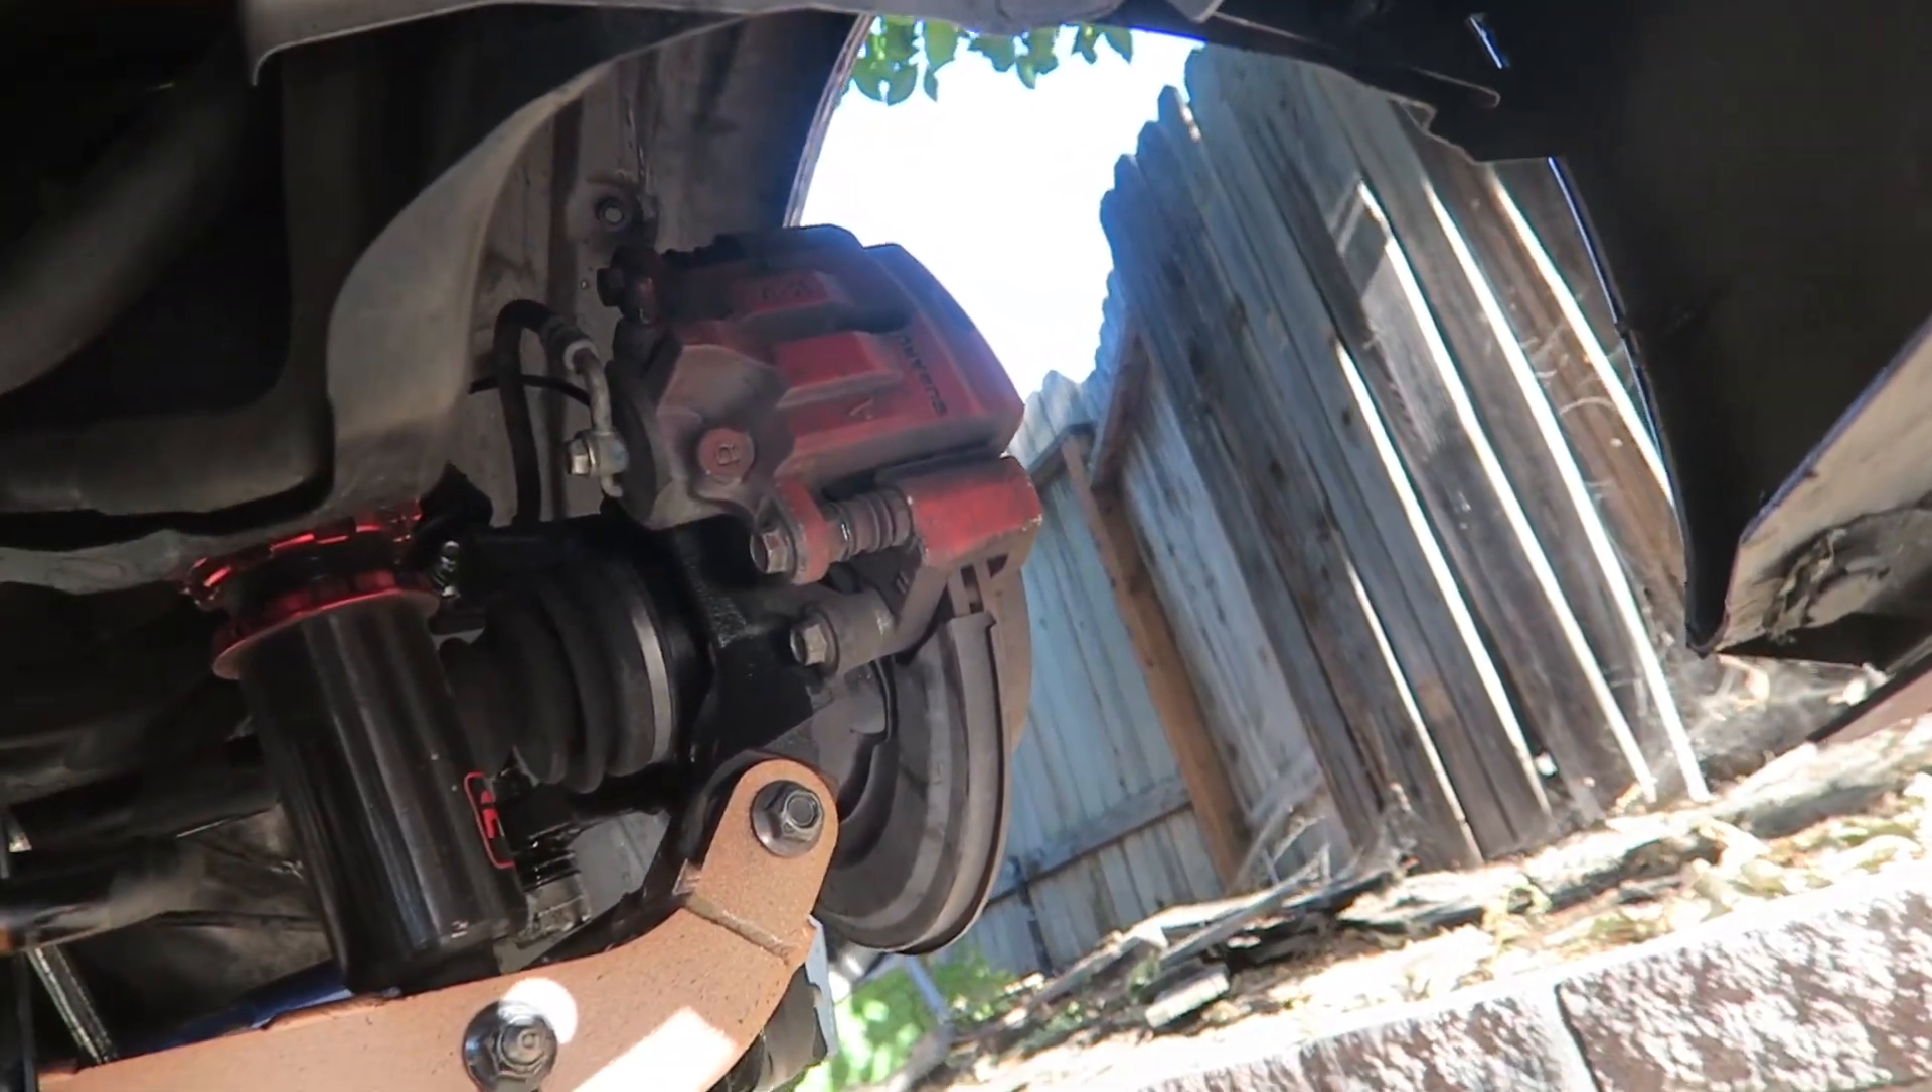So i've taken the wheels off.